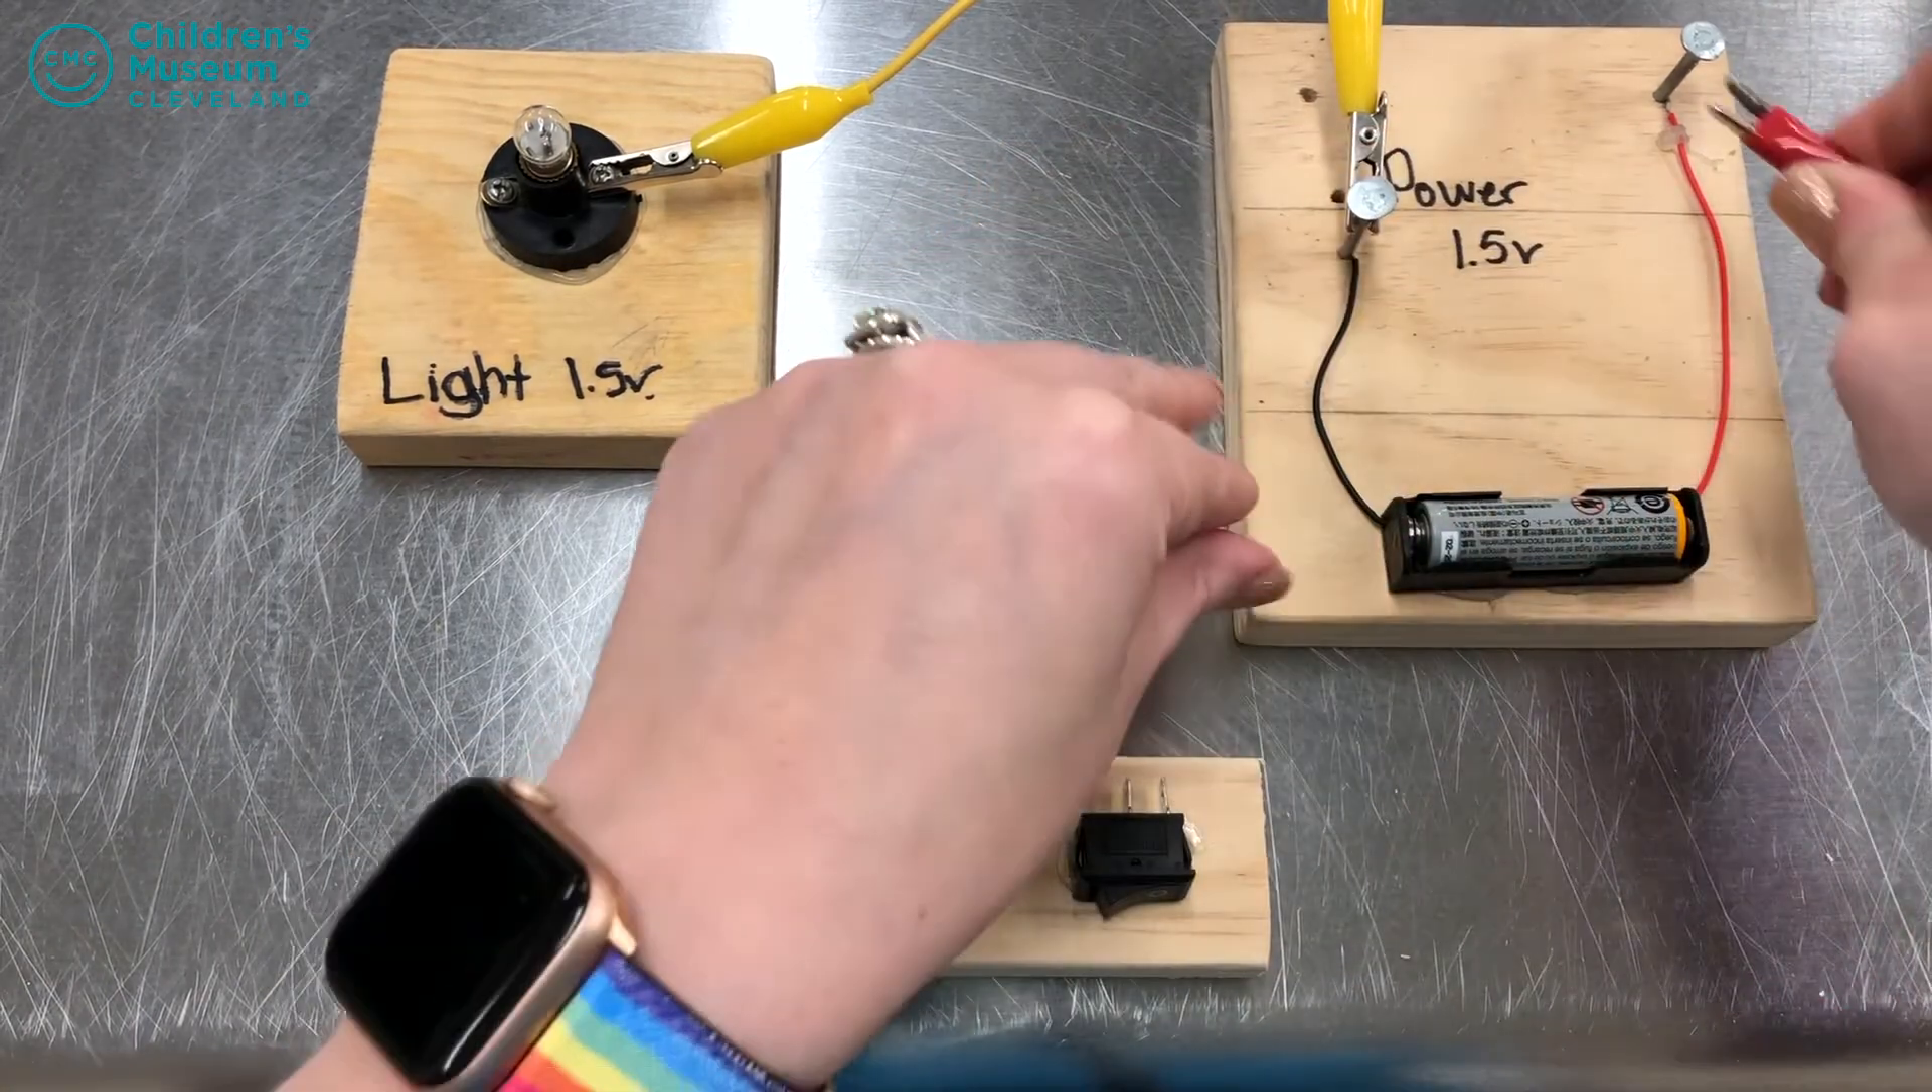As you can see, my light didn't turn on because I still have open parts of my circuit I still need to fill in.